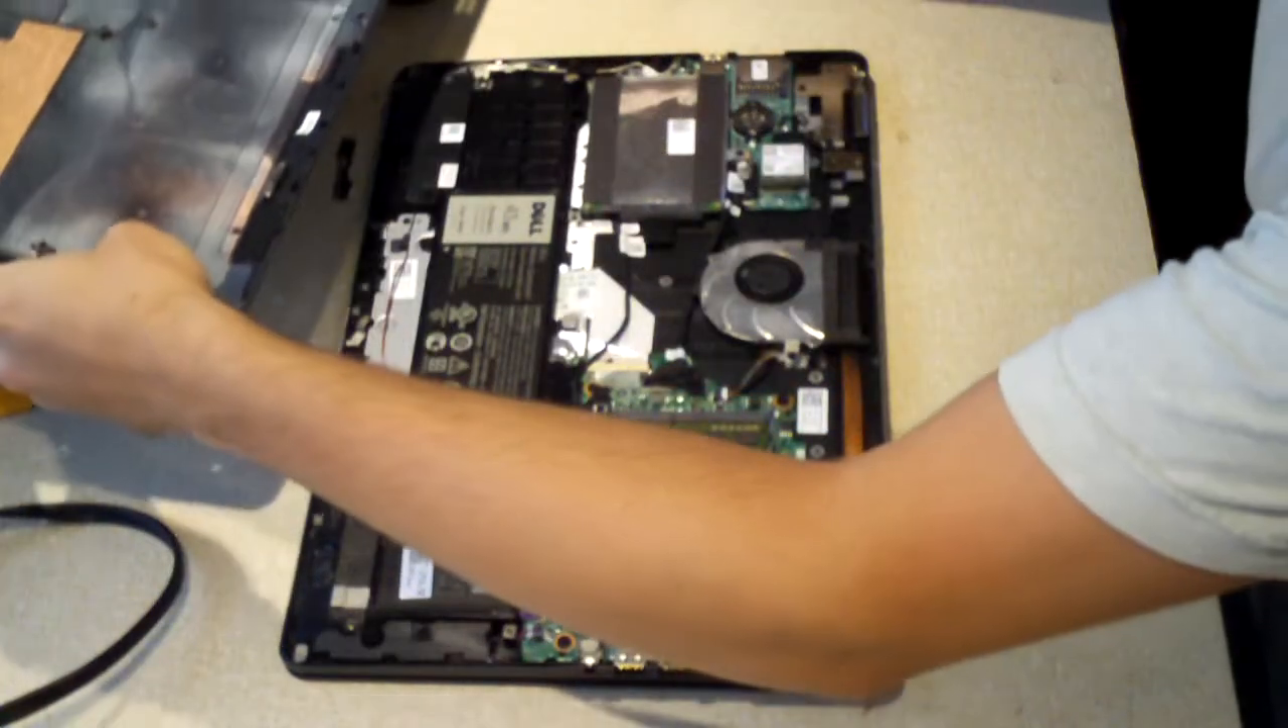And there we go, we have access to the interior of this machine.